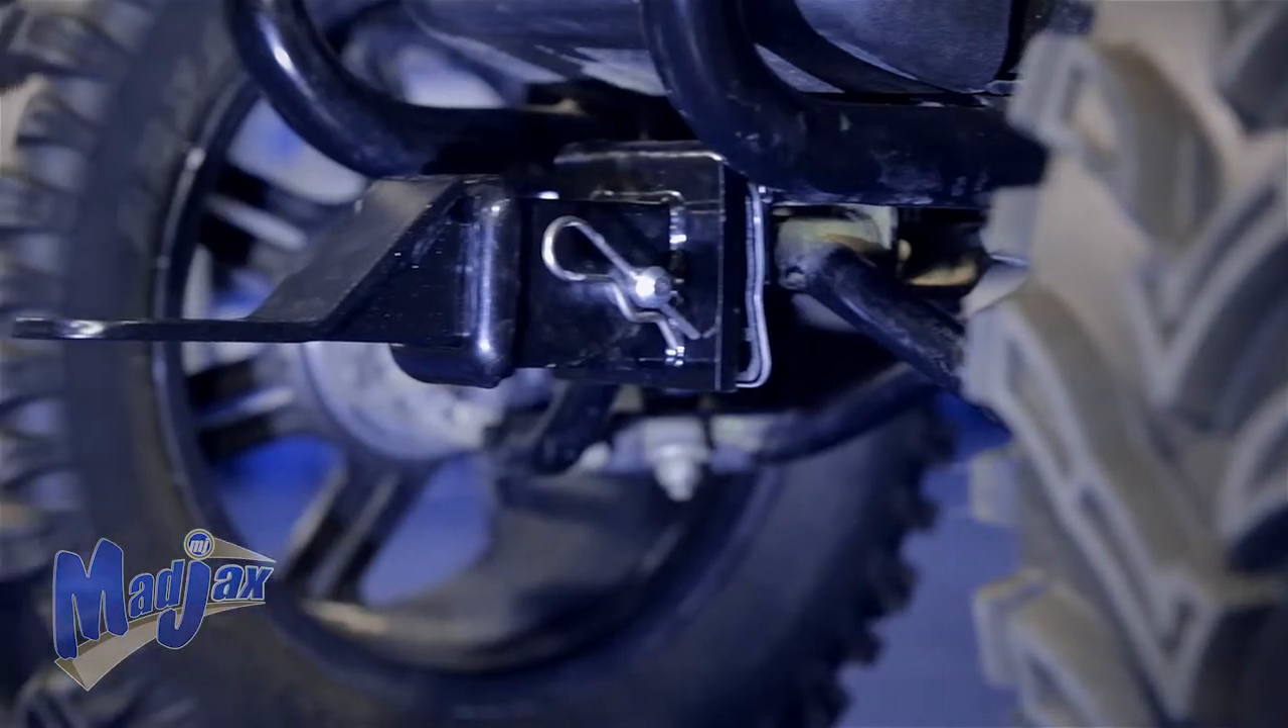And you're now finished installing your MJFX front trailer hitch designed for the Mad Jacks lift kit on a club car precedent.